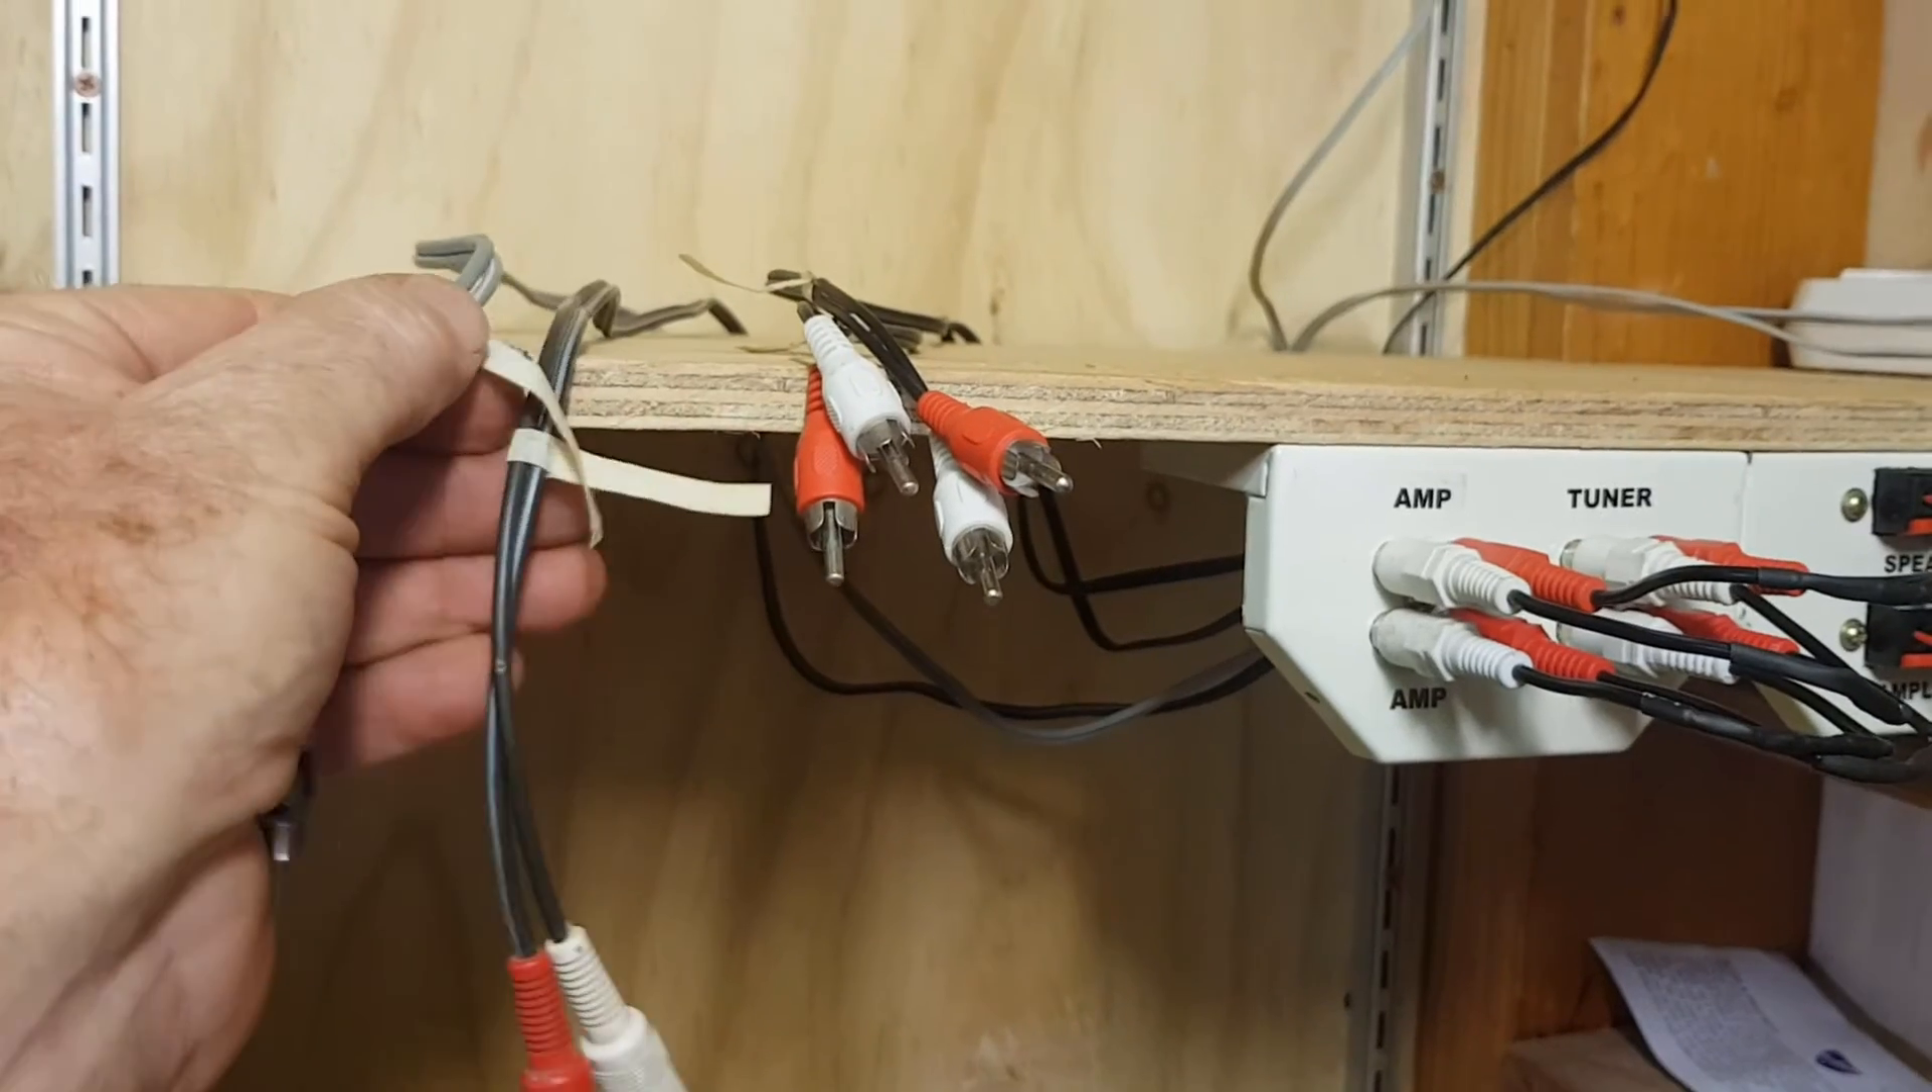I've got all the leads back up through here they're all labeled so I can now set up the all the components that I'm going to put there.